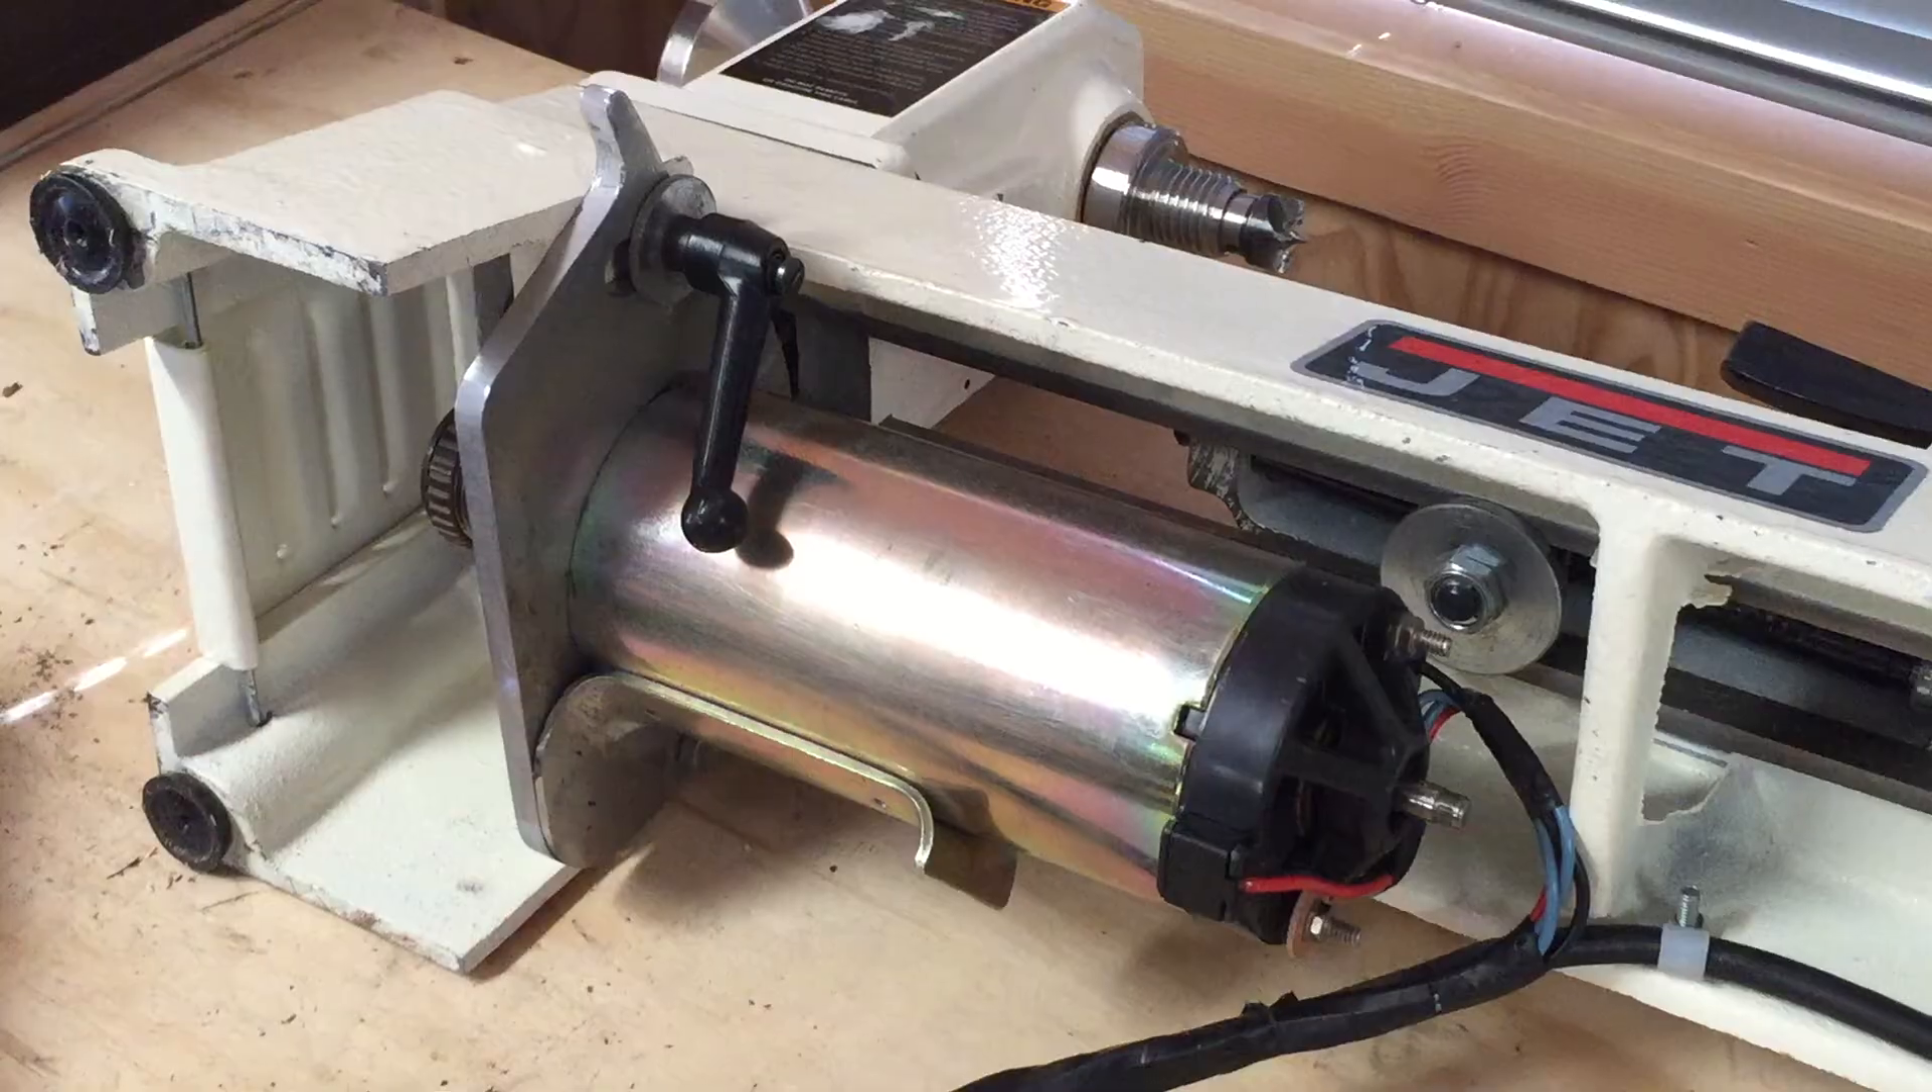And now all I have to do is get this mounted in the lathe and wired up. We're getting close. Here's the motor mounted in the lathe.